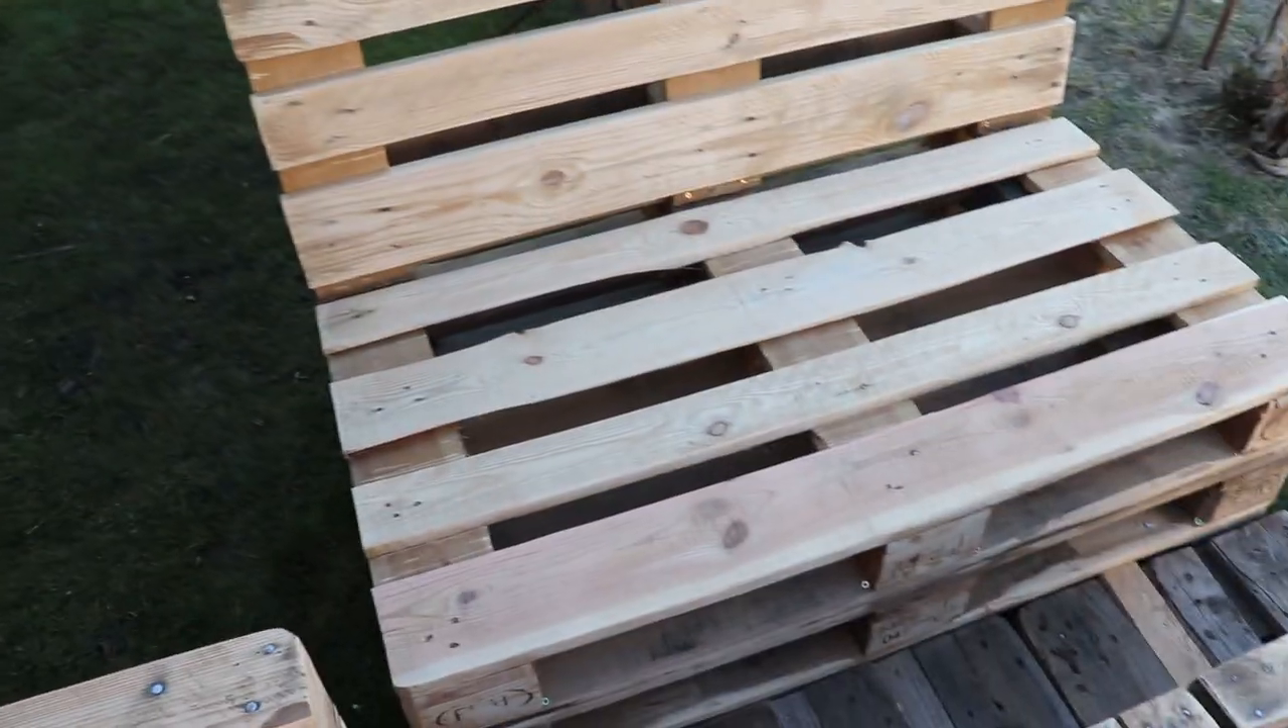Und die Palettenbänke sind komplett fertig. Da fehlen jetzt noch die Sitzpolster.